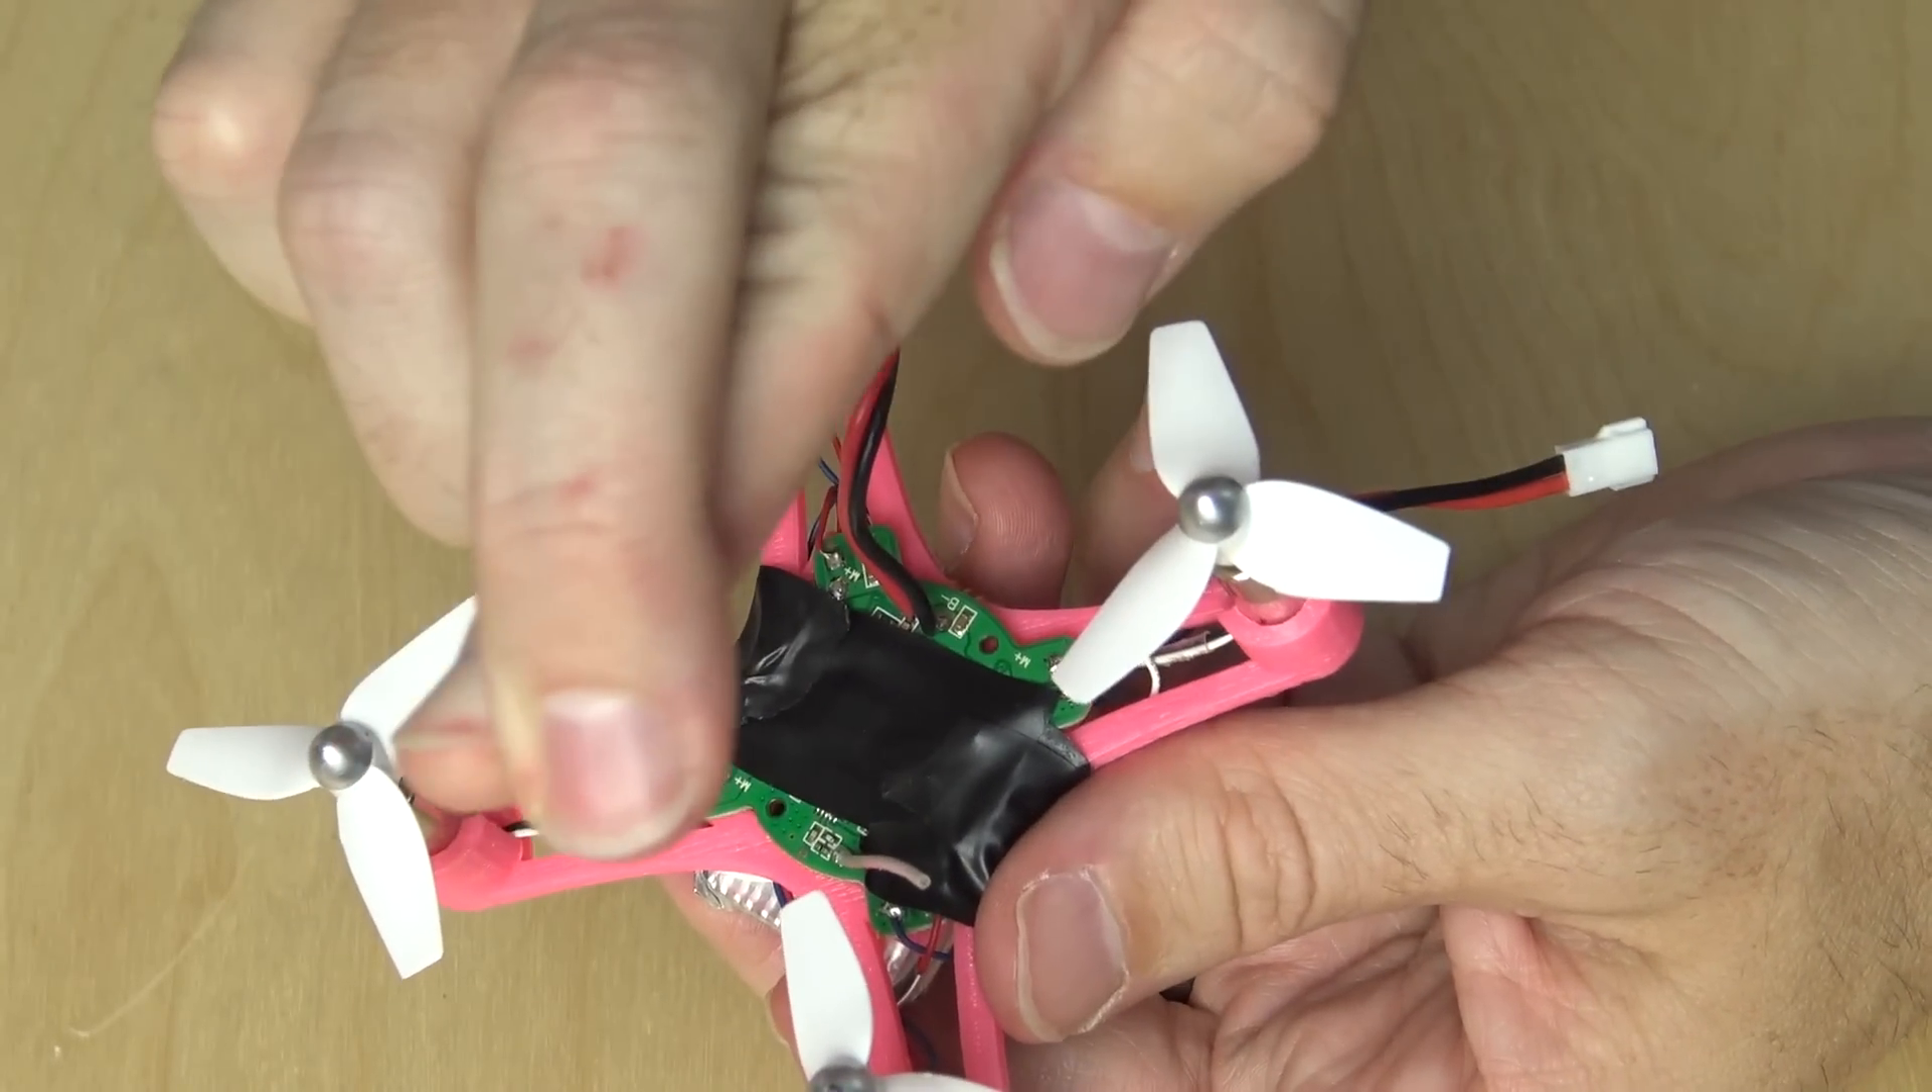I used electrical tape across the top to hold the board in place.